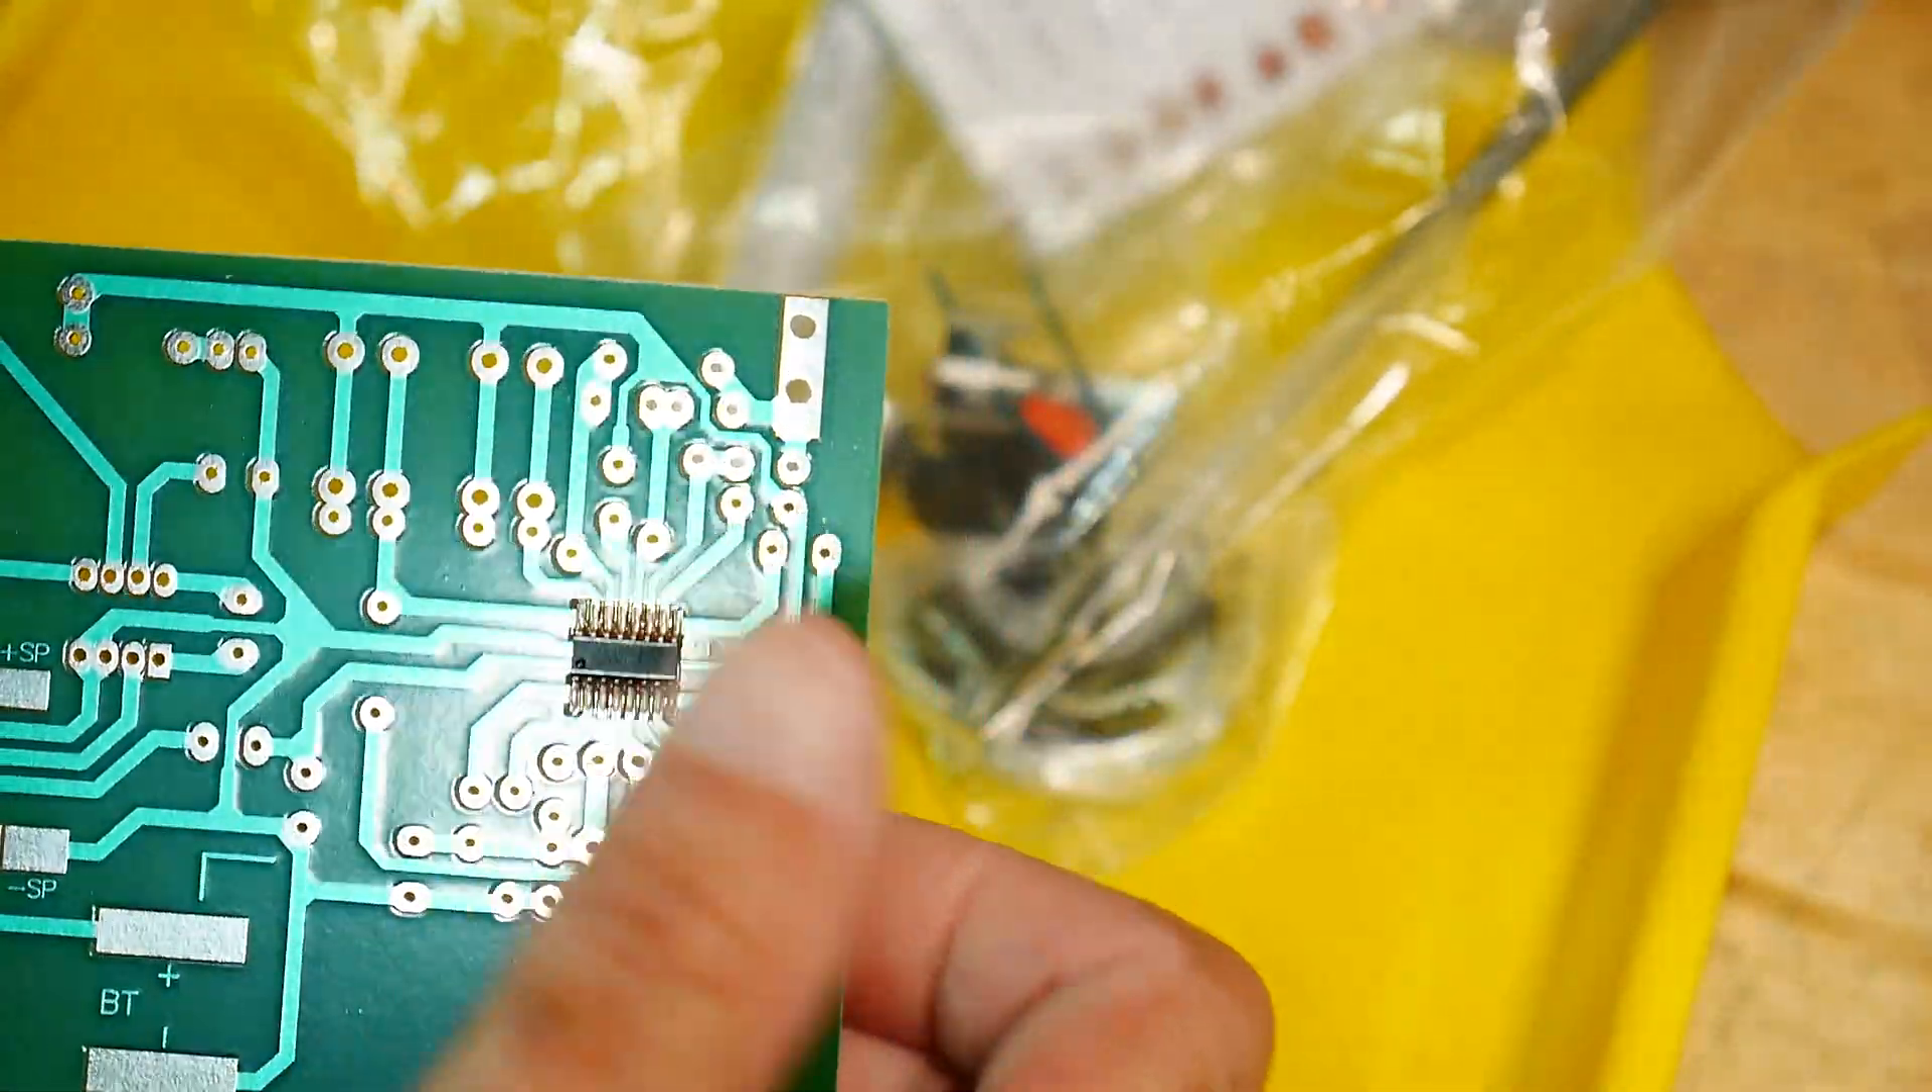So there's one surface mount part that's already loaded on the board, so that's our FM radio.